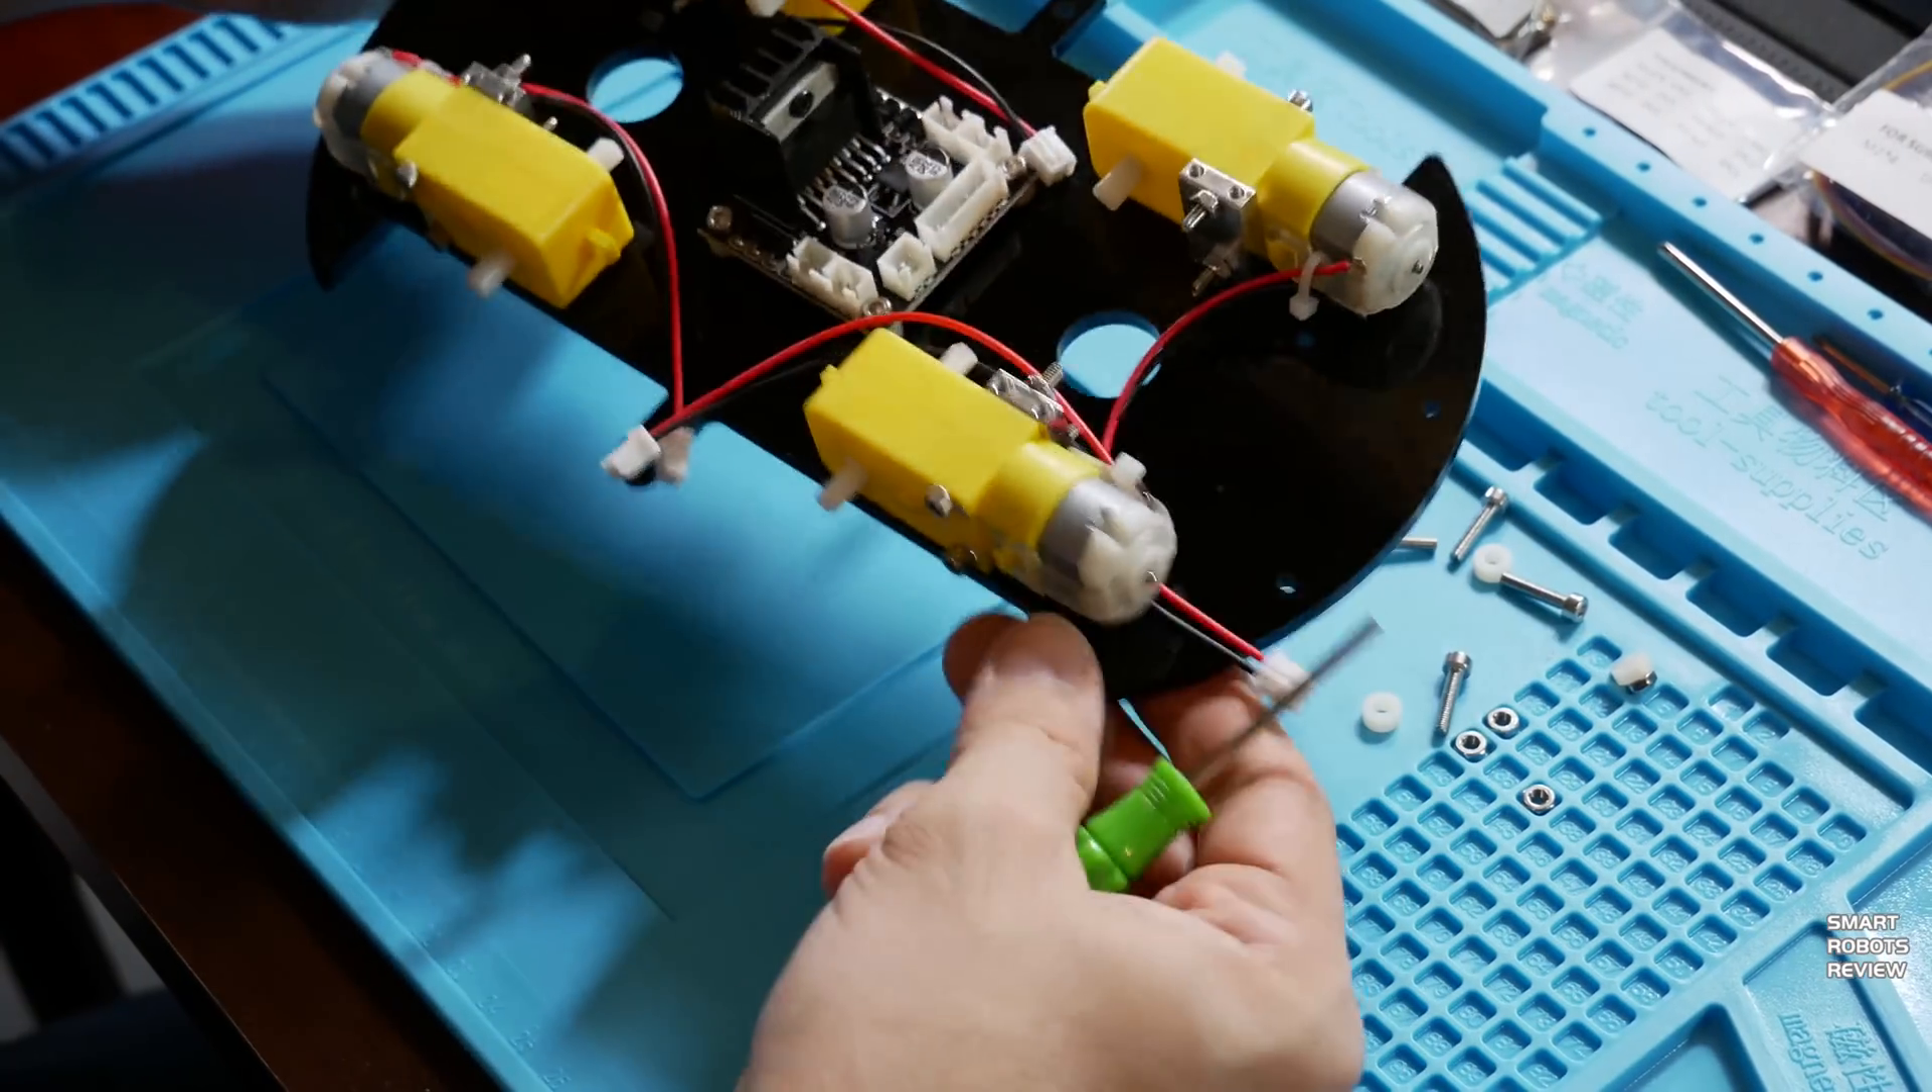Okay this is what the board assembled on the chassis will look like.